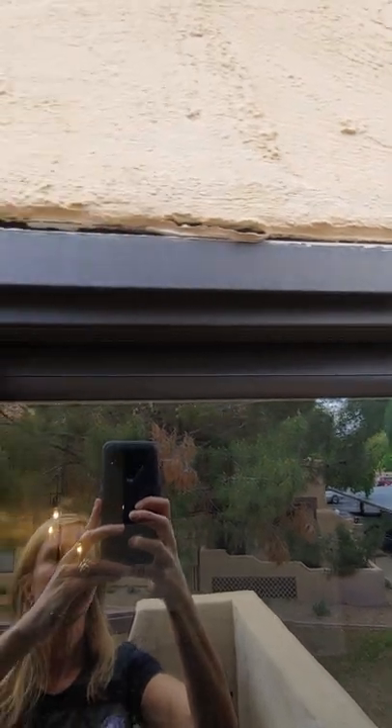You can see the frame is definitely pulling somehow away from the stucco.